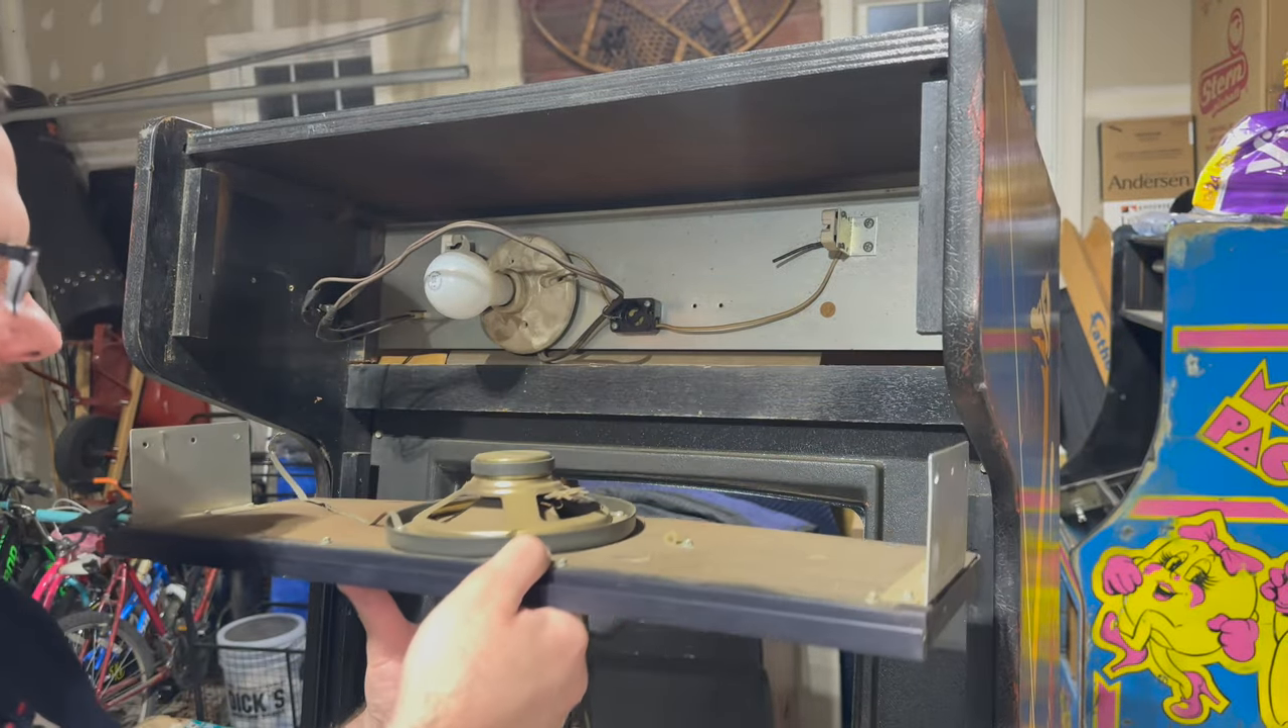So now our speaker panel has been removed.